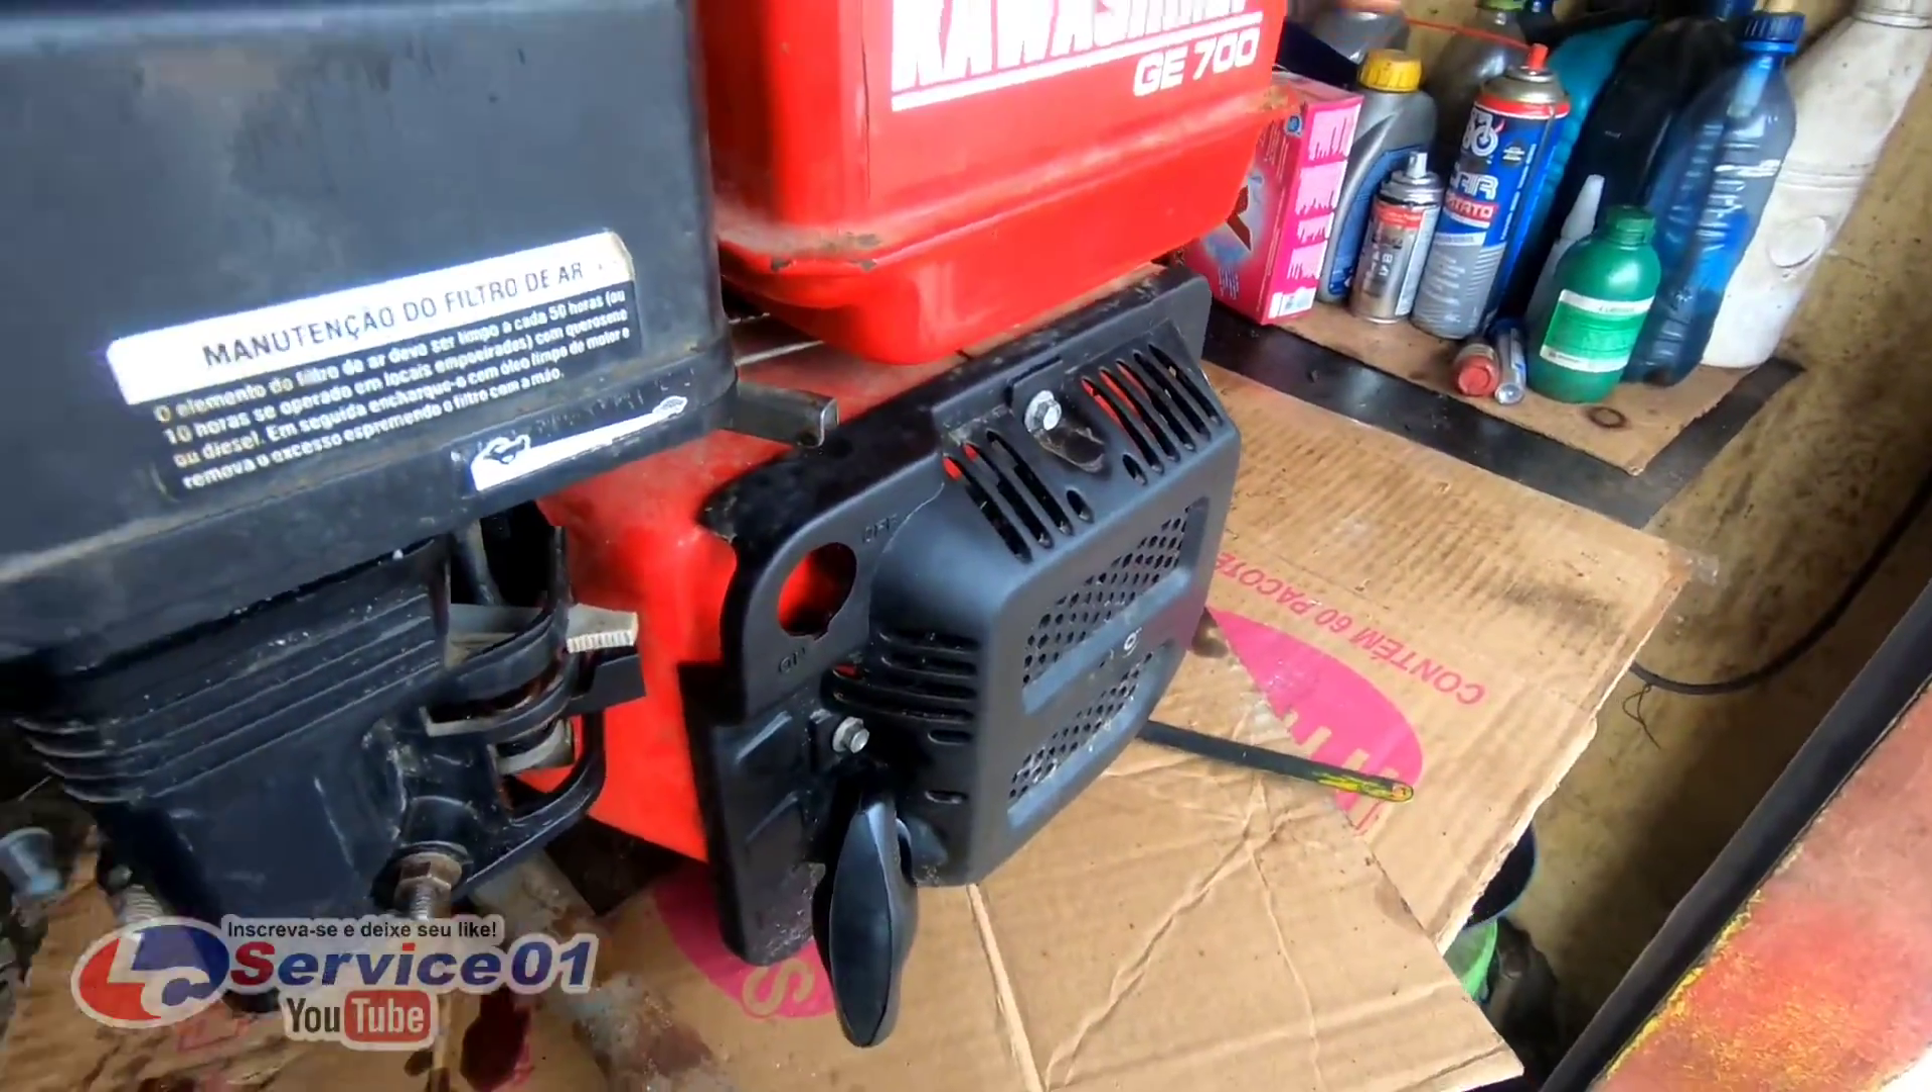Motorzinho já tá montado ó Kawashima.